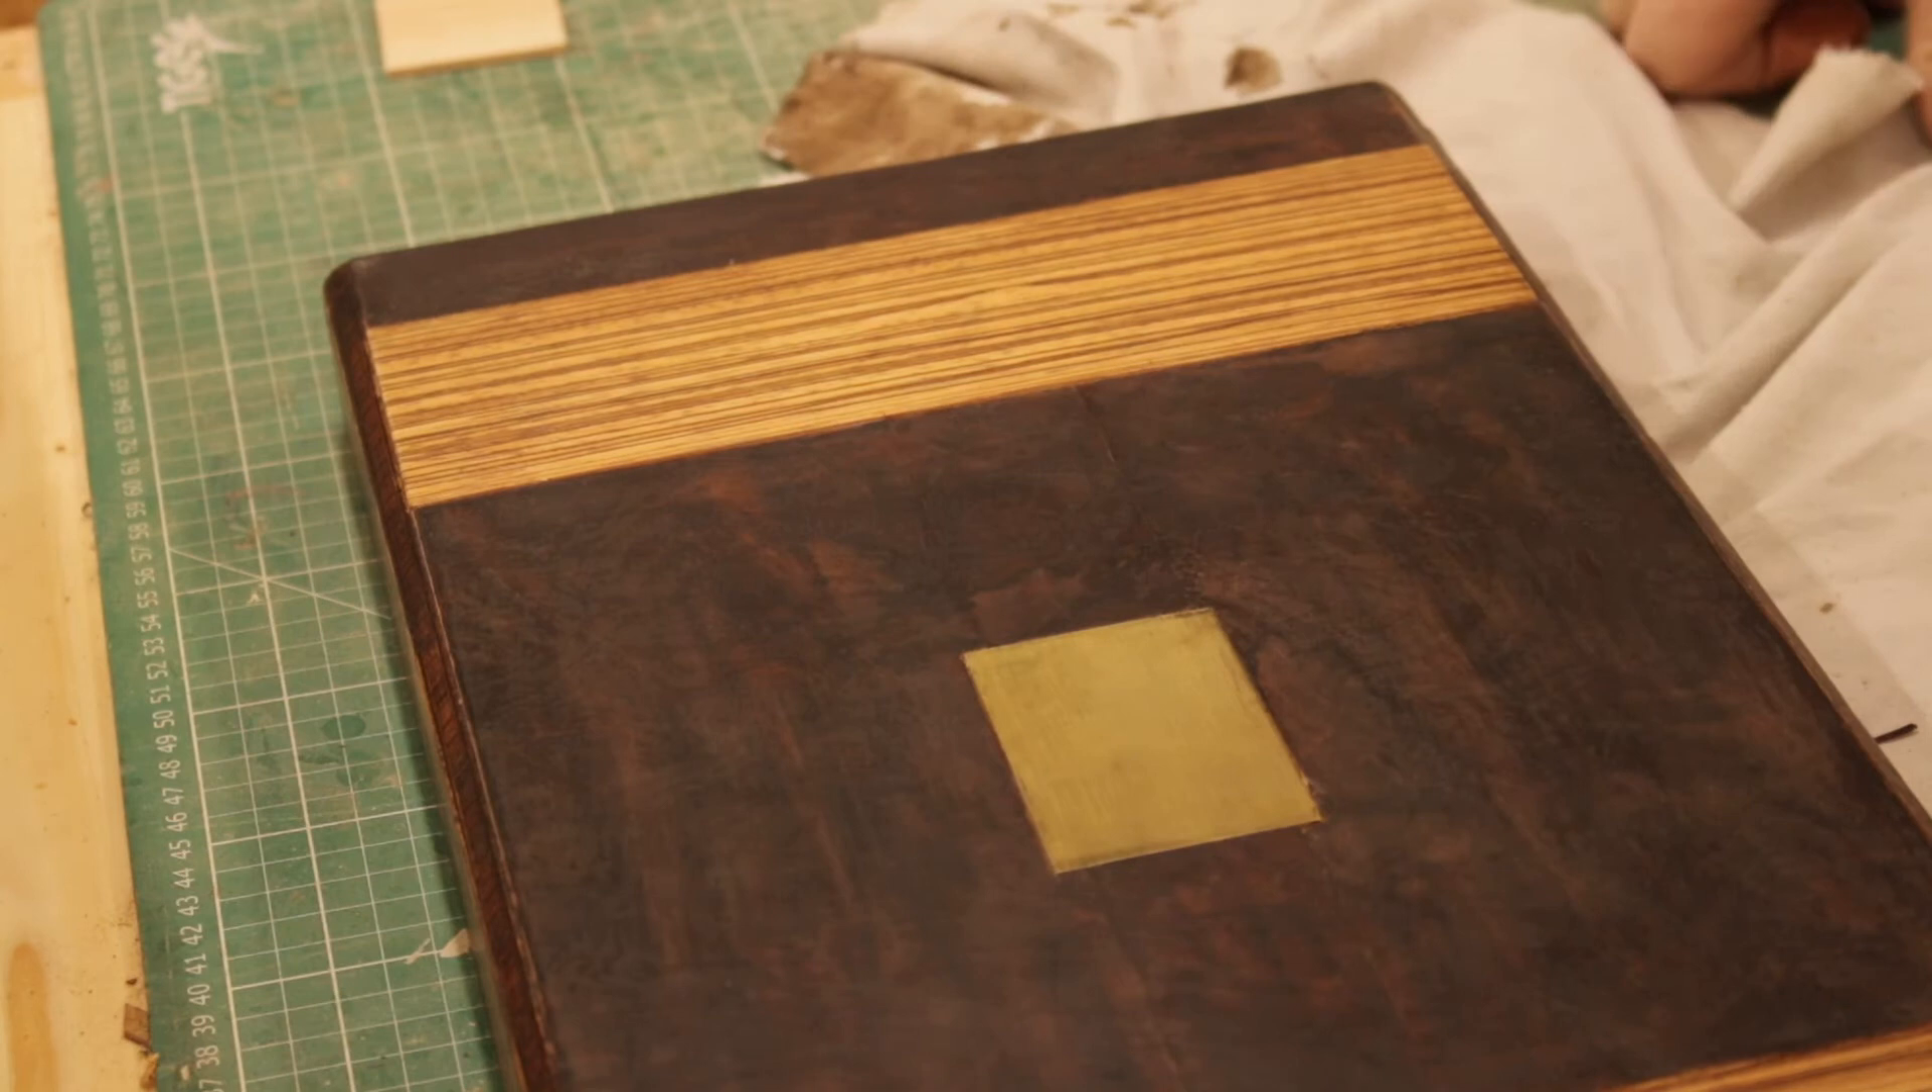This is the new veneer on the top. And it doesn't look too bad.